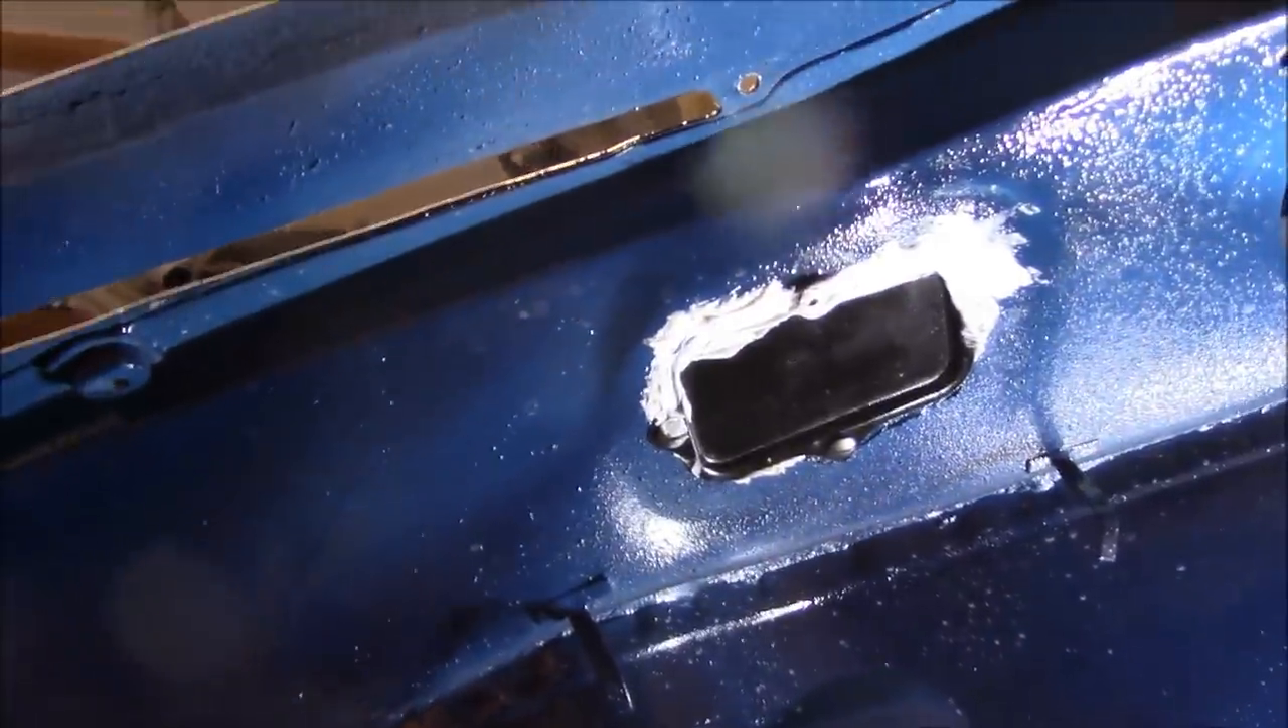All right, the wheel box covers are installed. I added just a little bit of extra sealer up there as there are a few little gaps. So they're good.